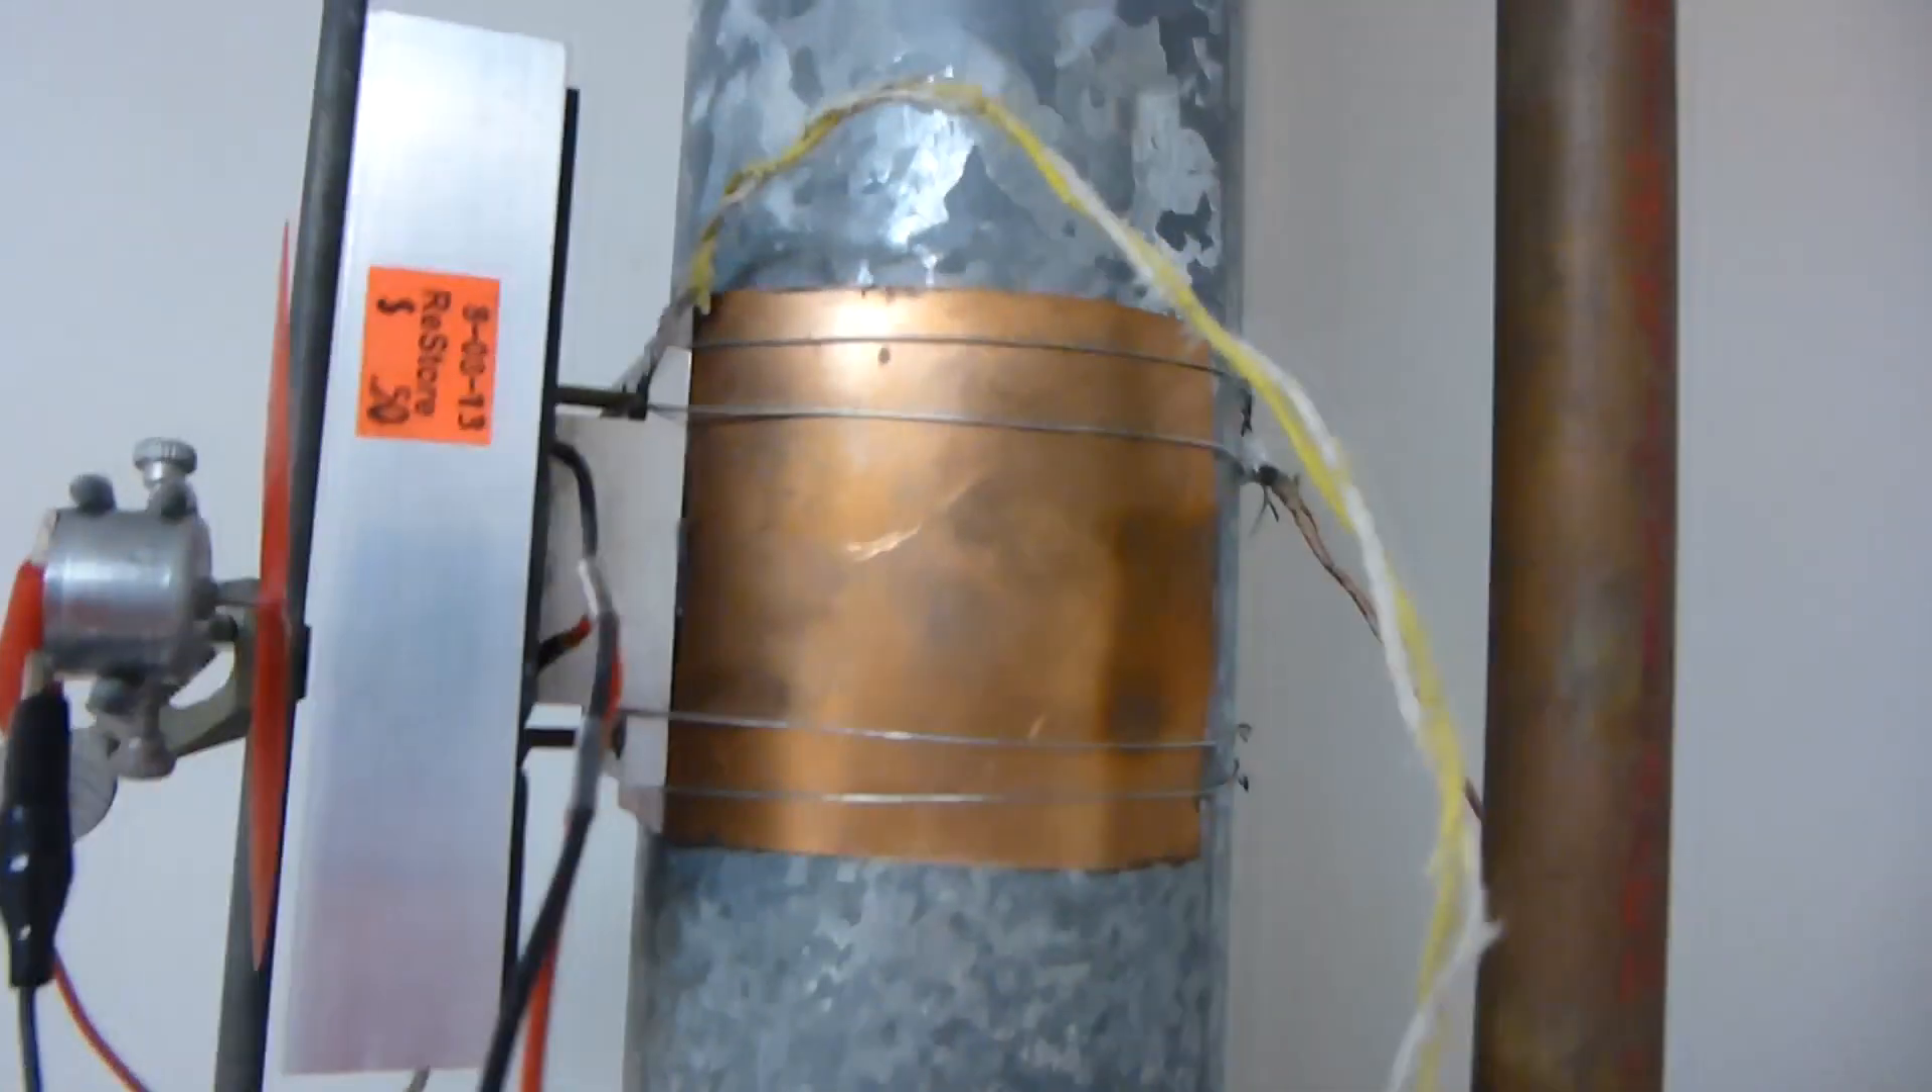And then I just kind of wrap some wire around the flue and that kind of holds the copper on there.